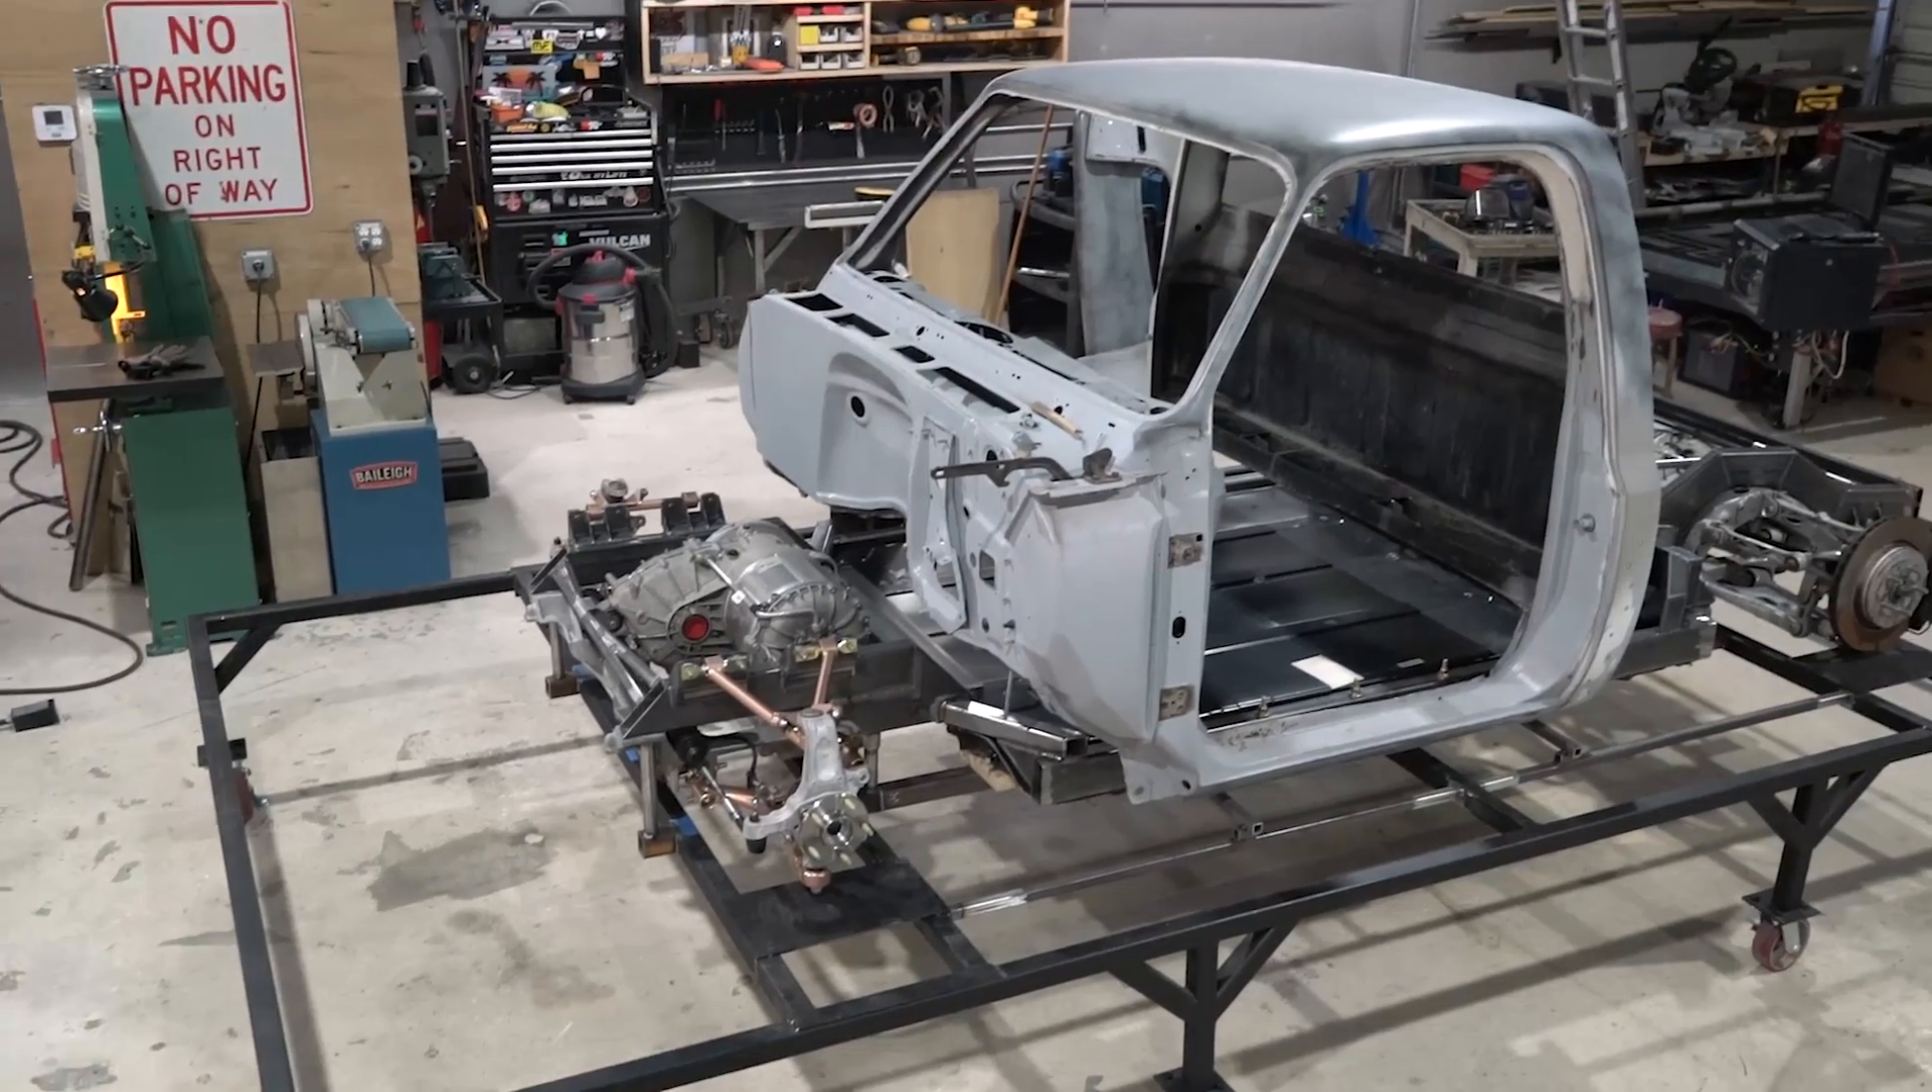But cab is on the chassis.